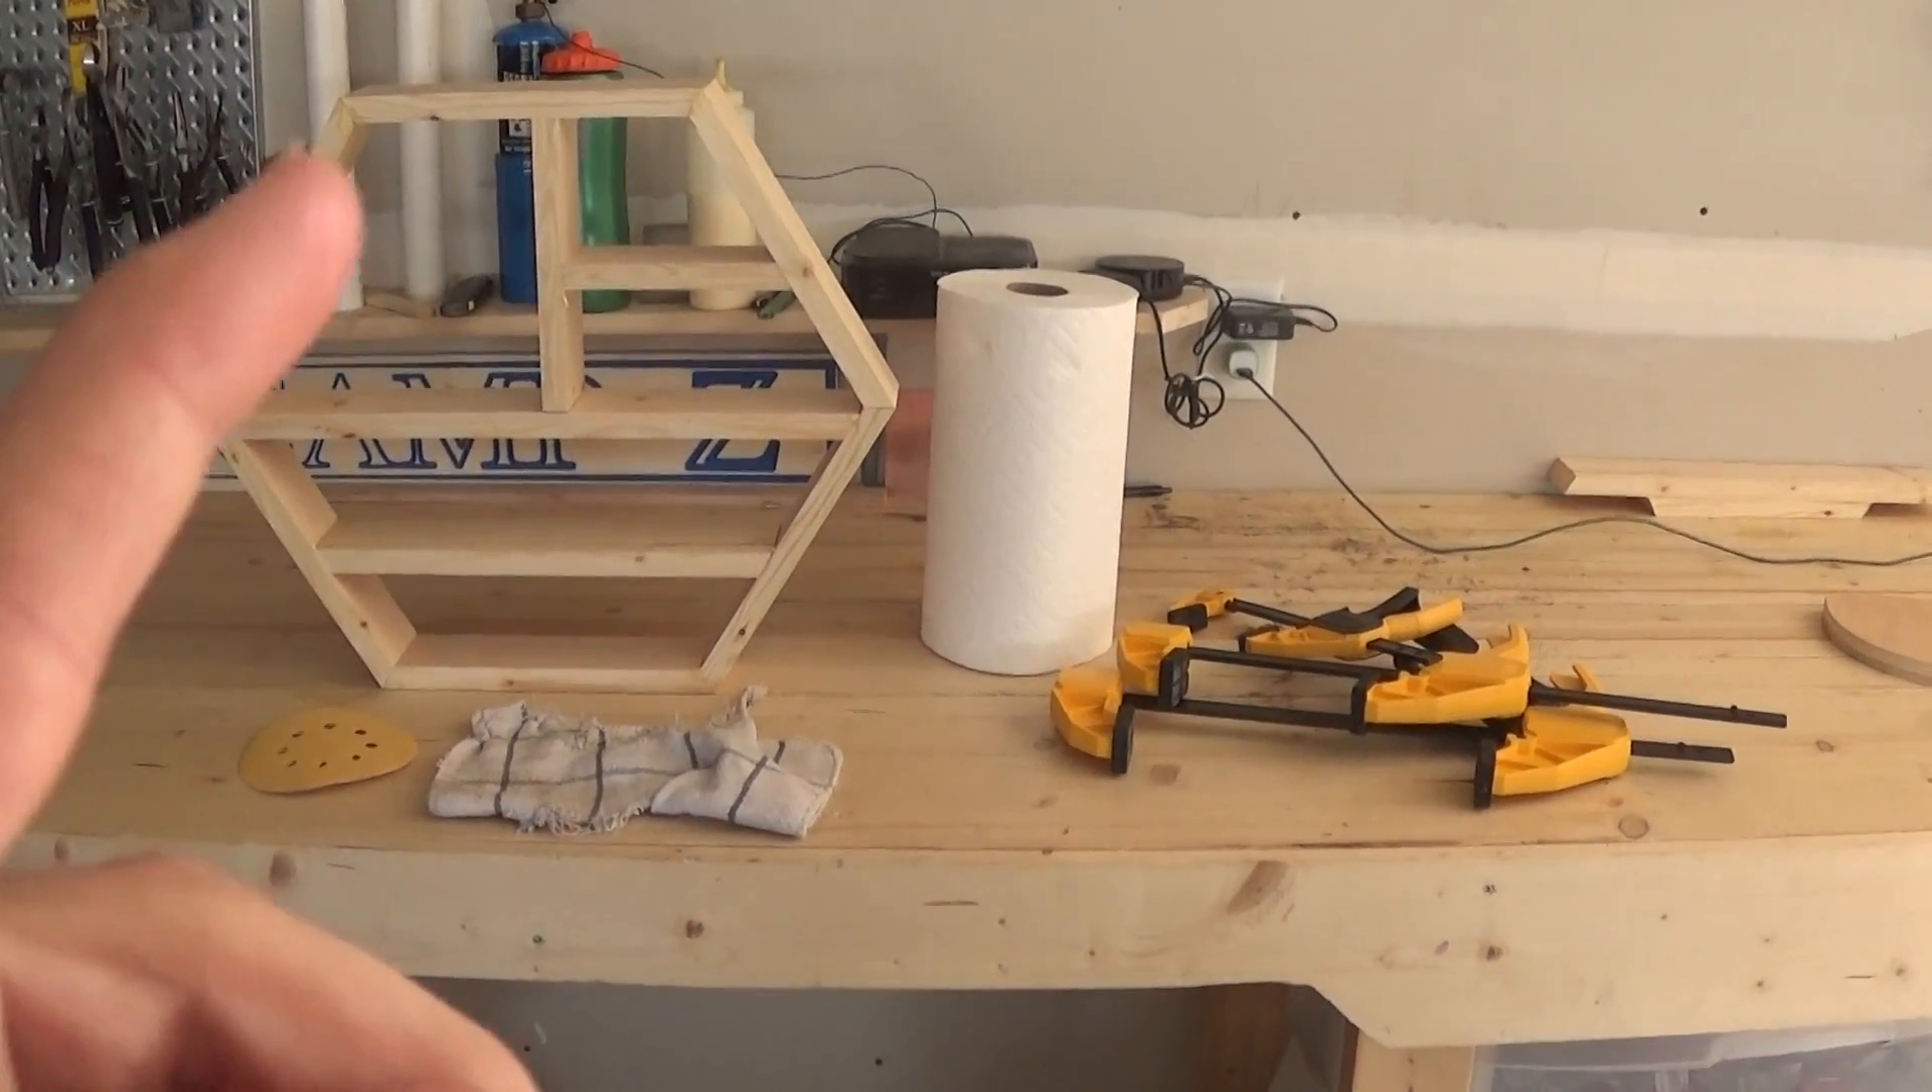Alrighty, so I've declamped our shelf here and I've stood it up and all the pieces are still stuck together.